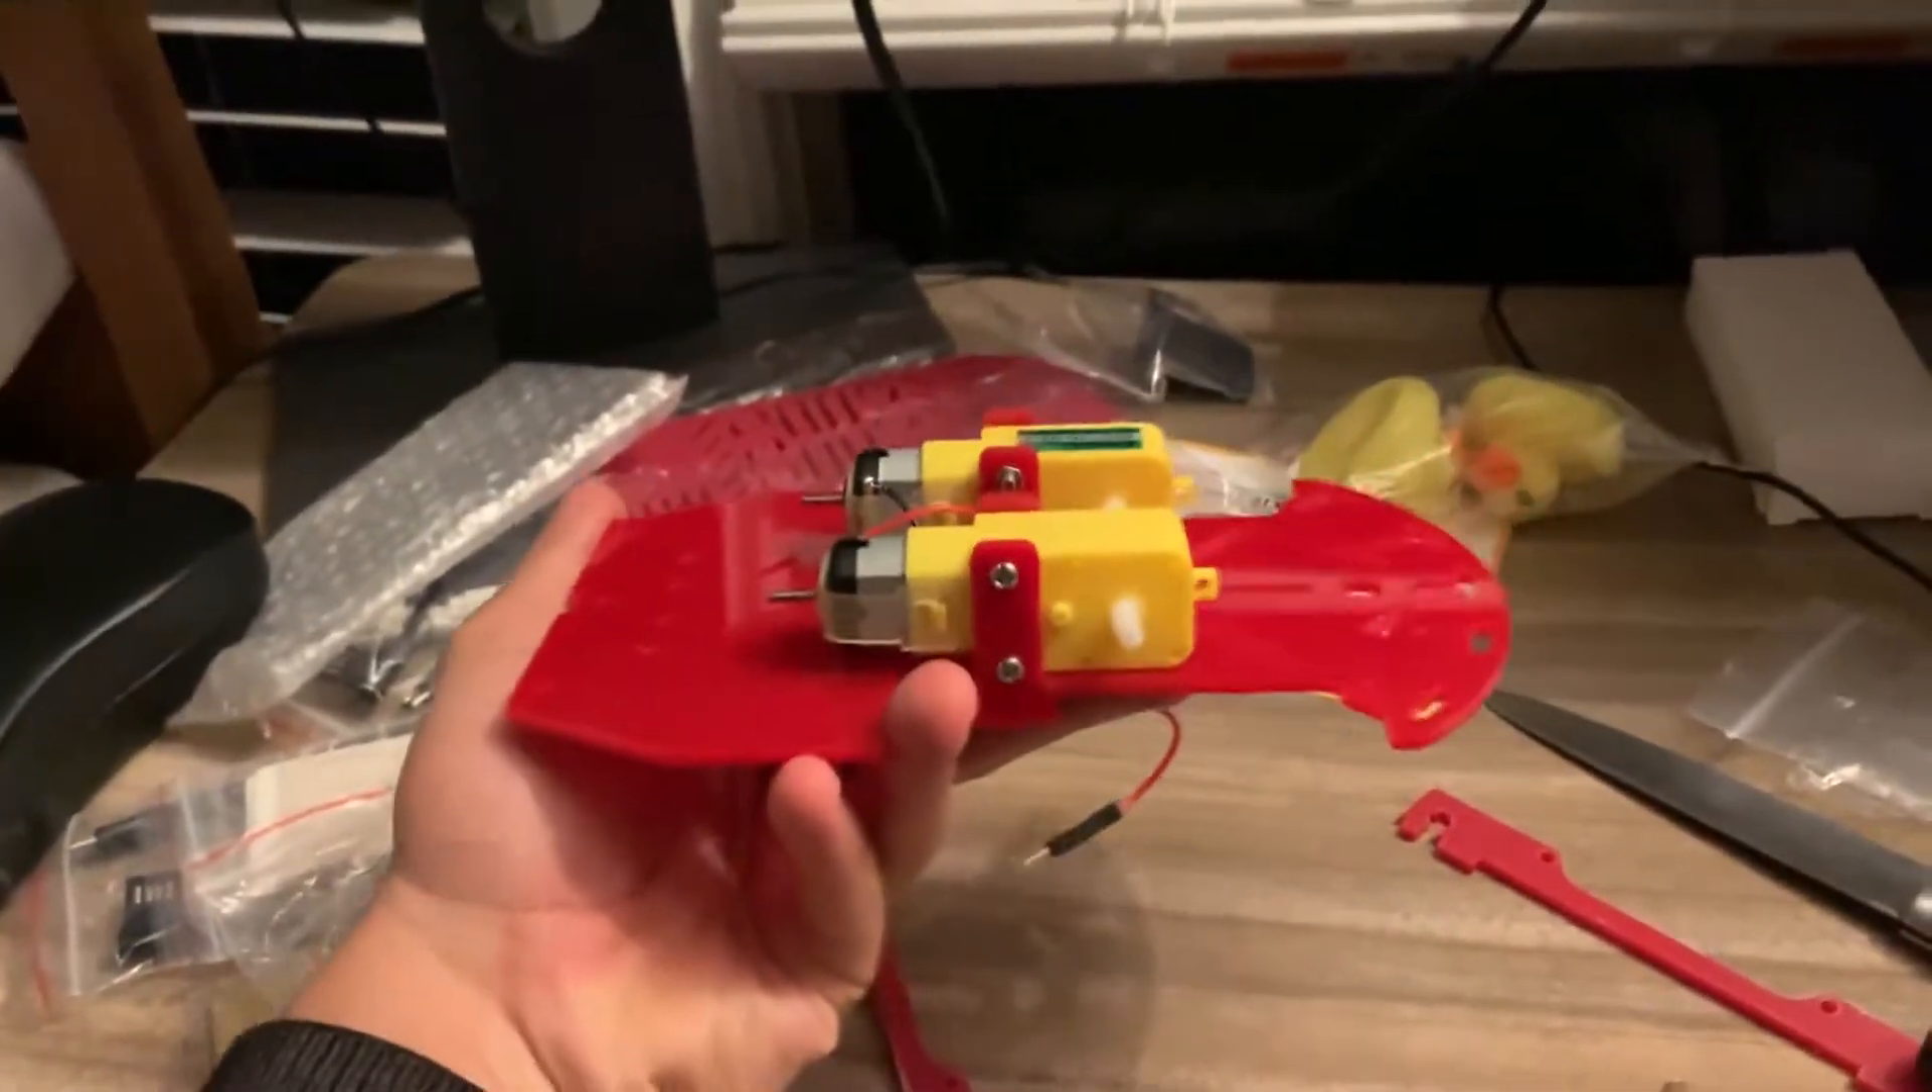So here you can see I fixed two motors on the chassis.